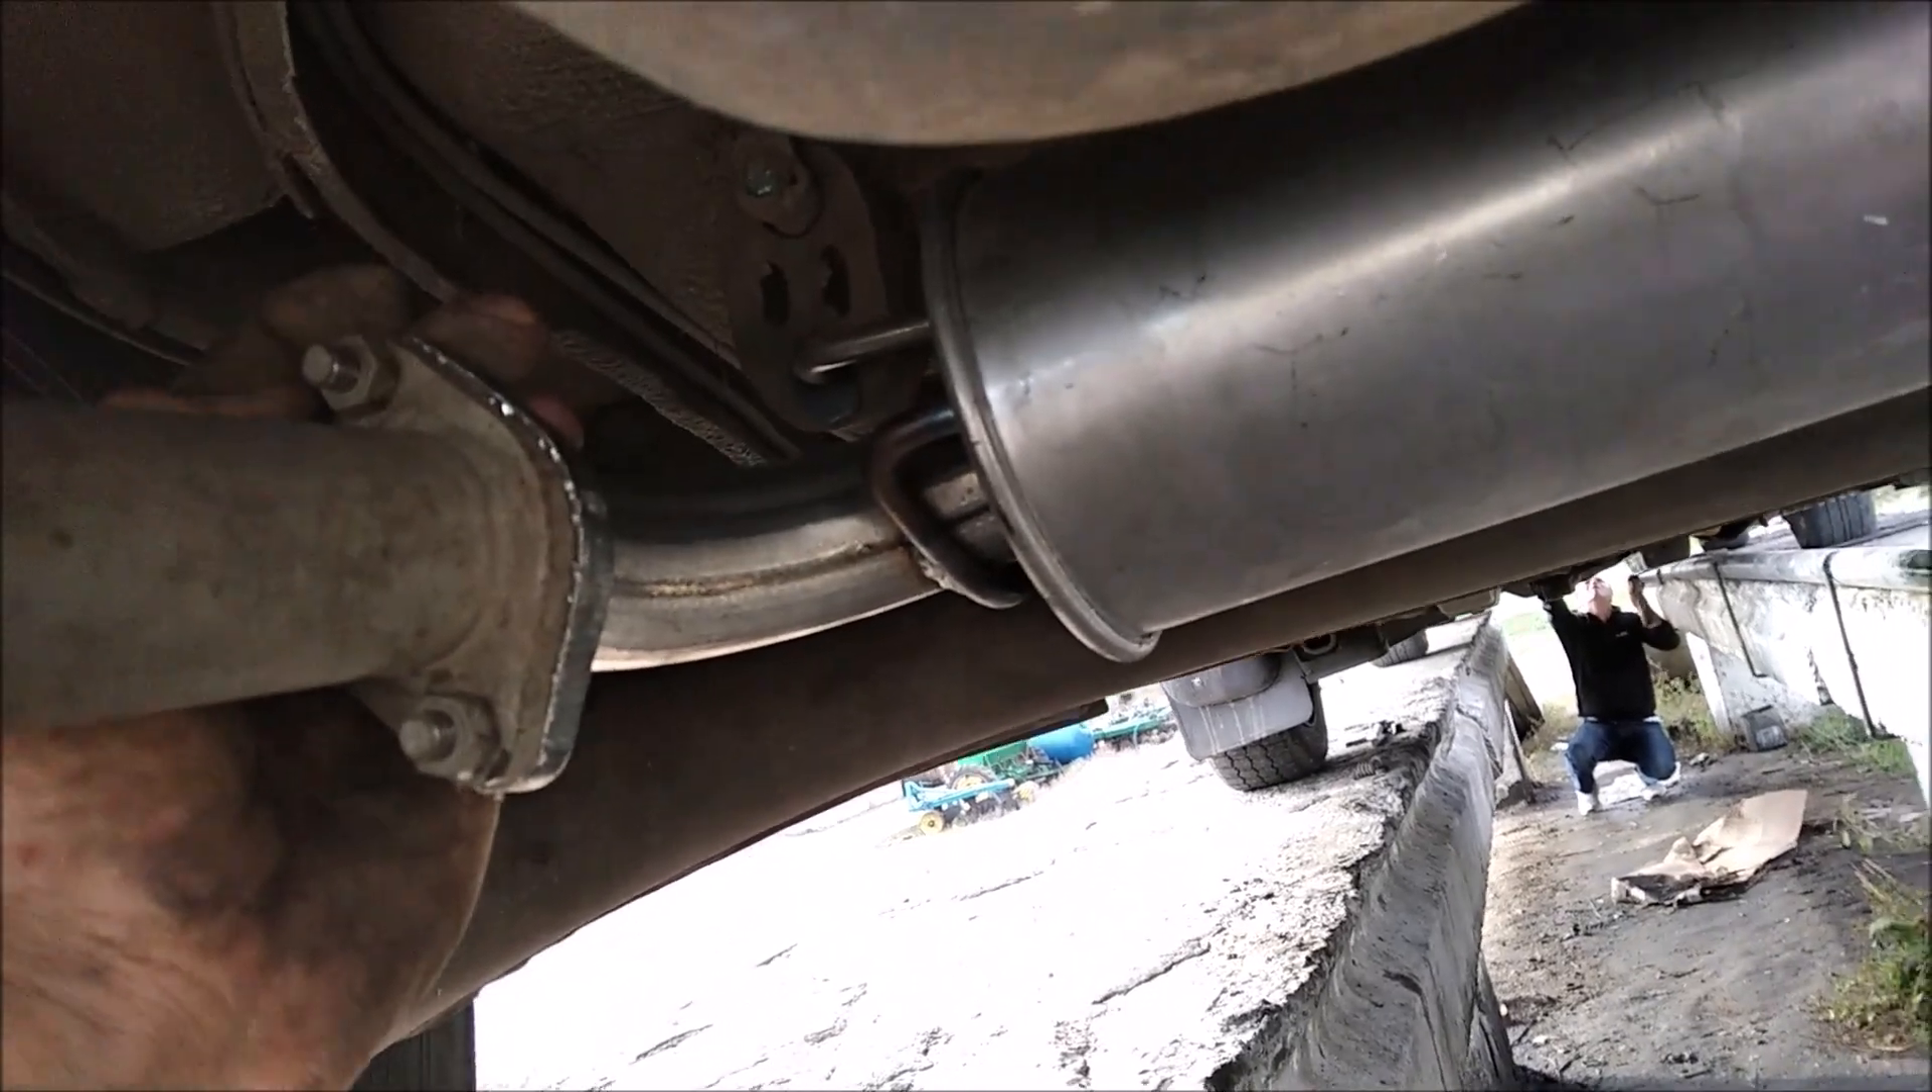Так ребят глушитель стоит все хорошо все отлично.